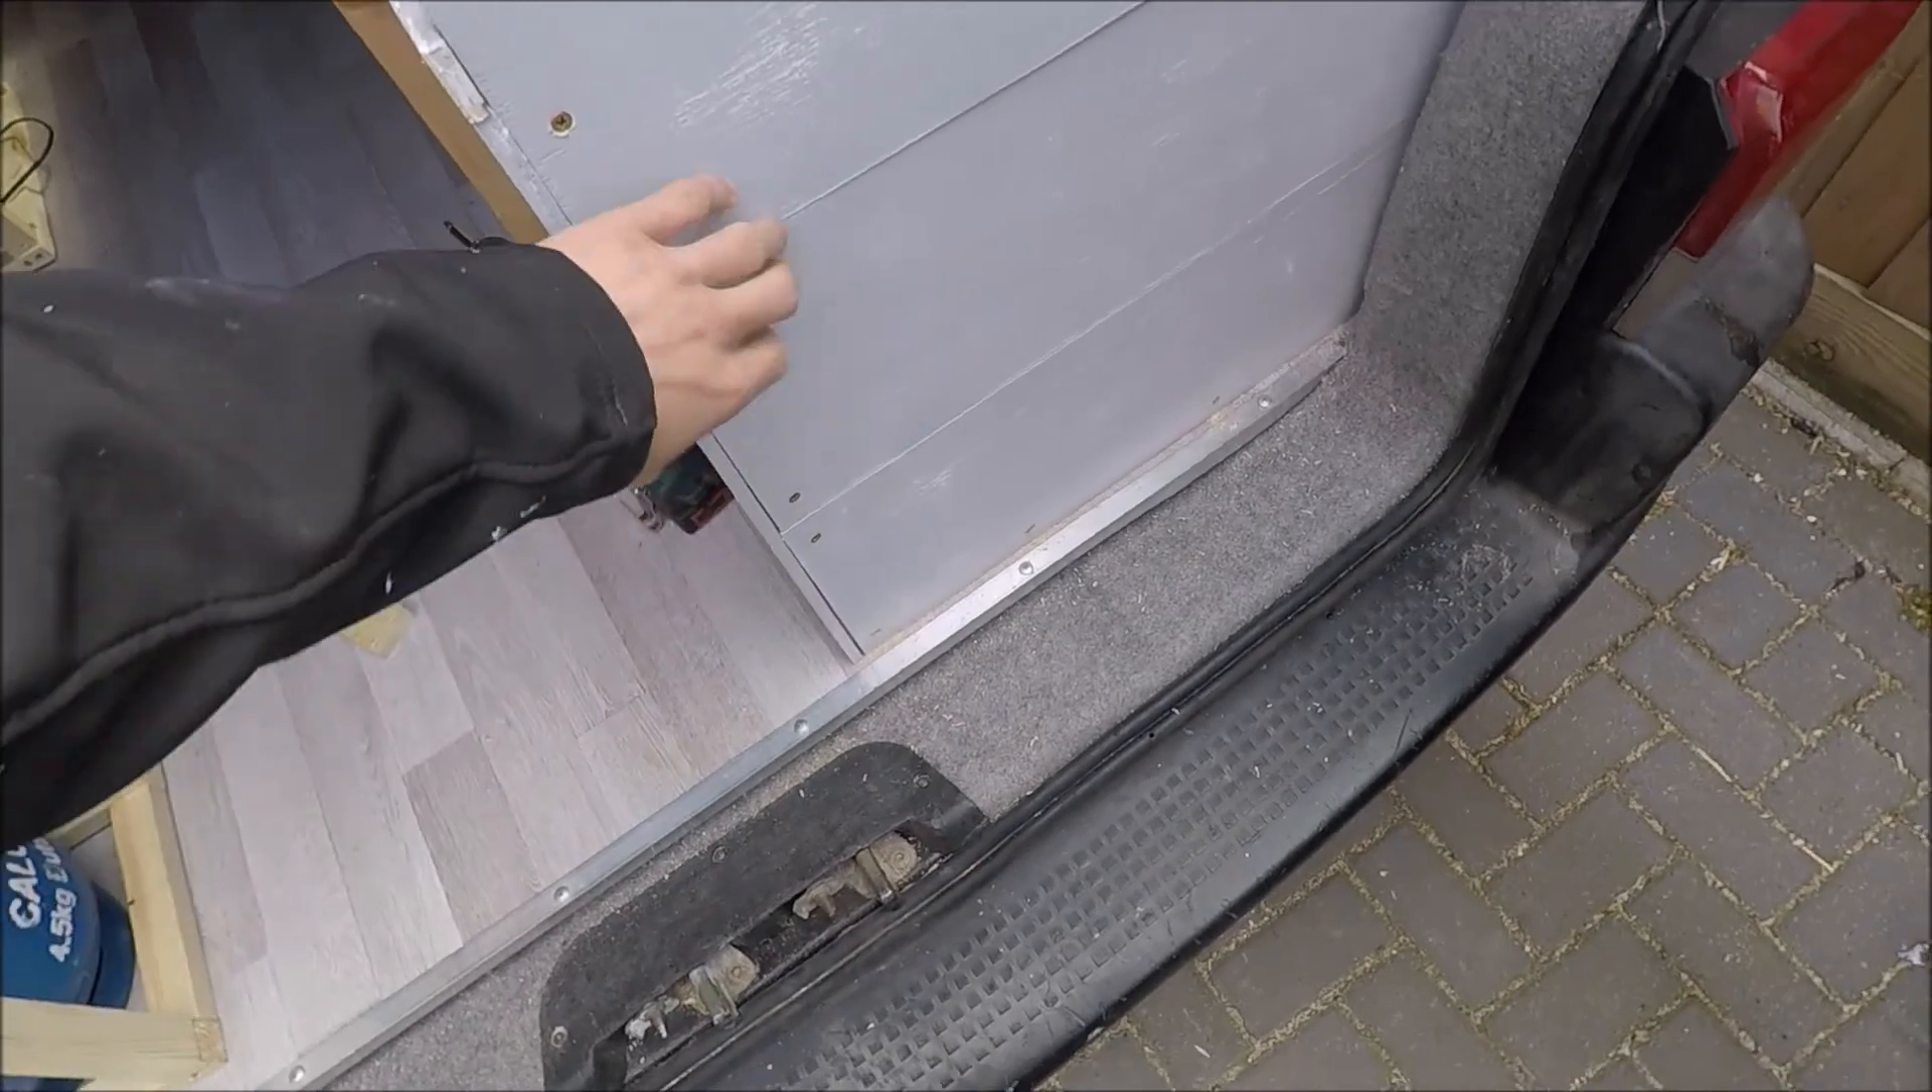I've finally got the new cladding on this side um and it looks 400 million times better than what it did before.